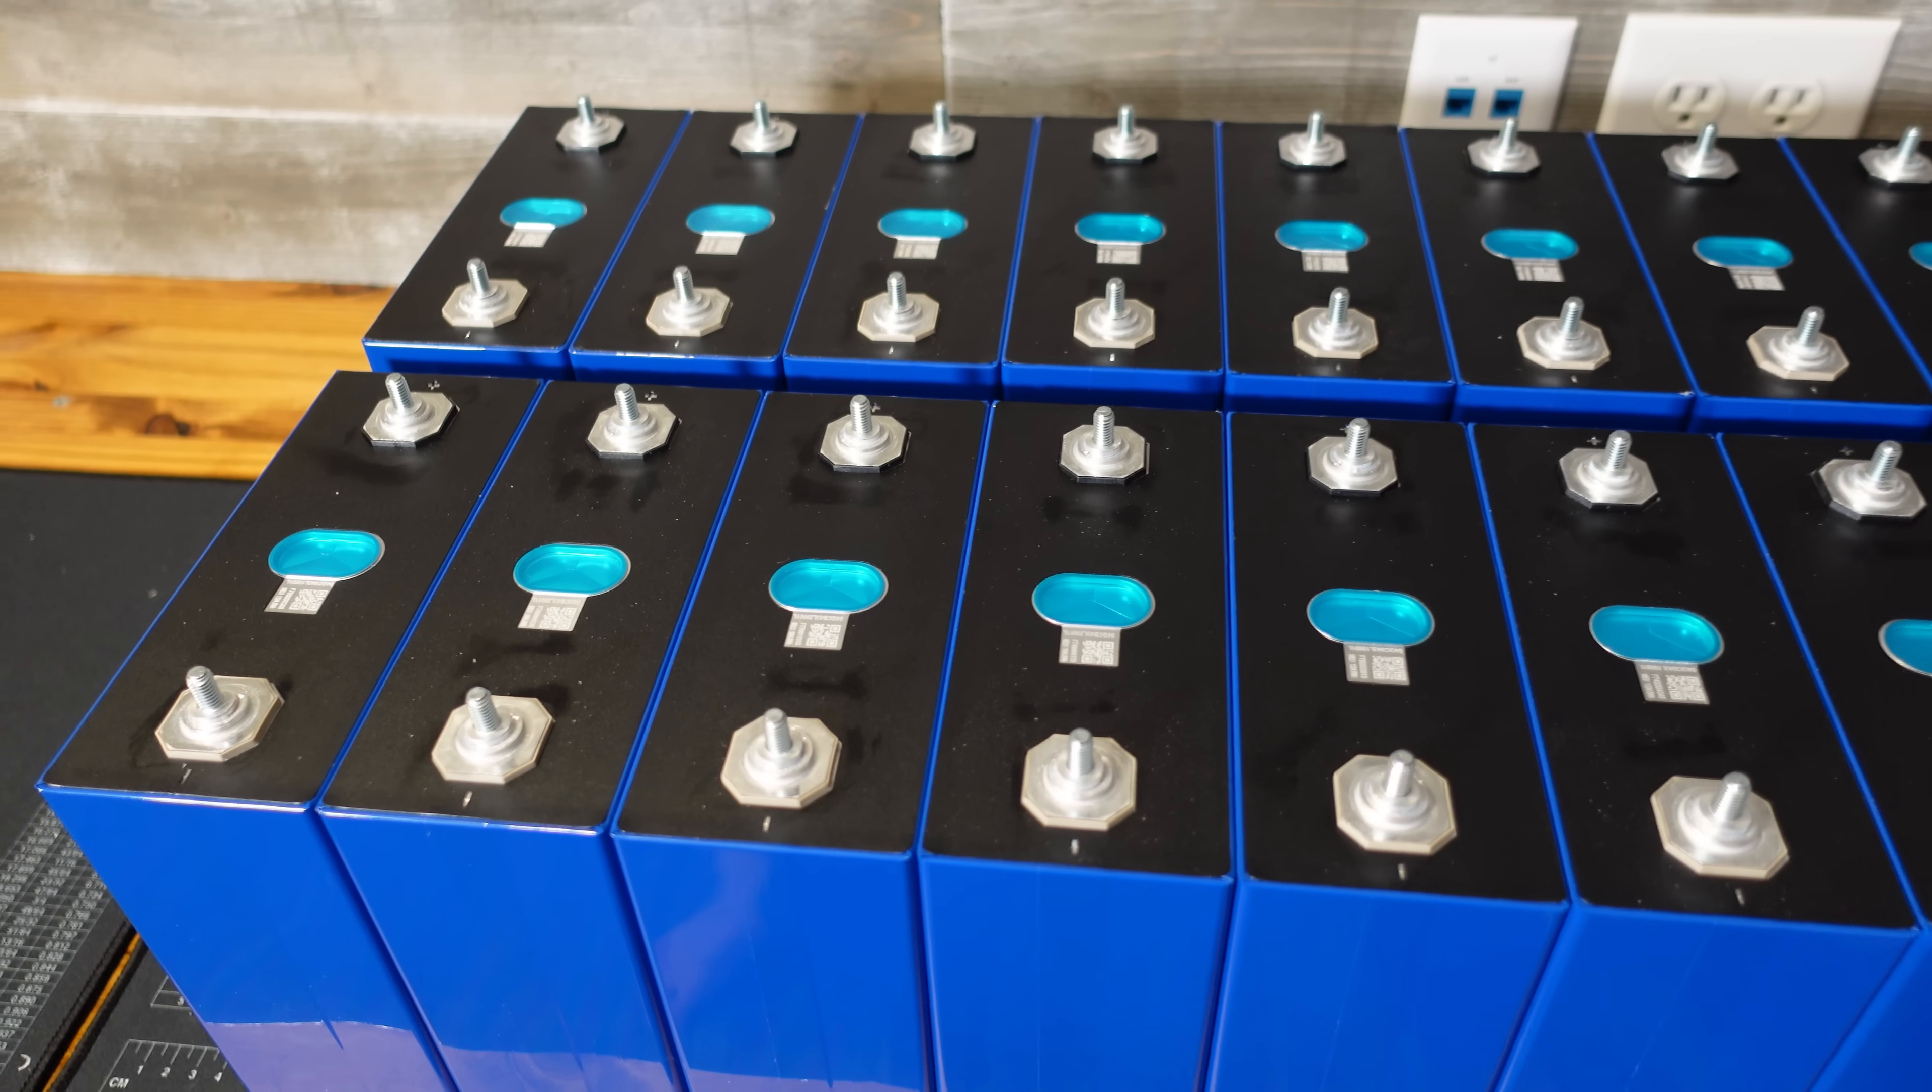They're lined up on my bench here, and look, there is zero space between any of the cells.